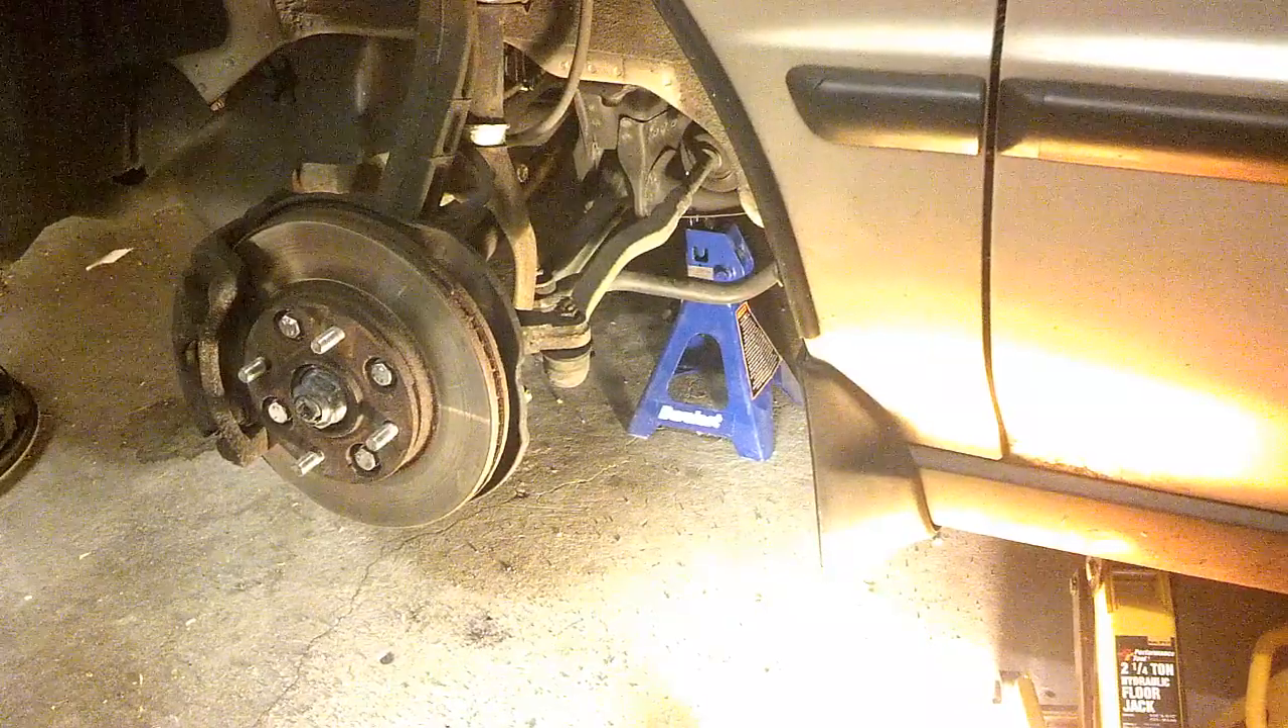All right, so here we have our wheels now off. We have it up on our jack stands.